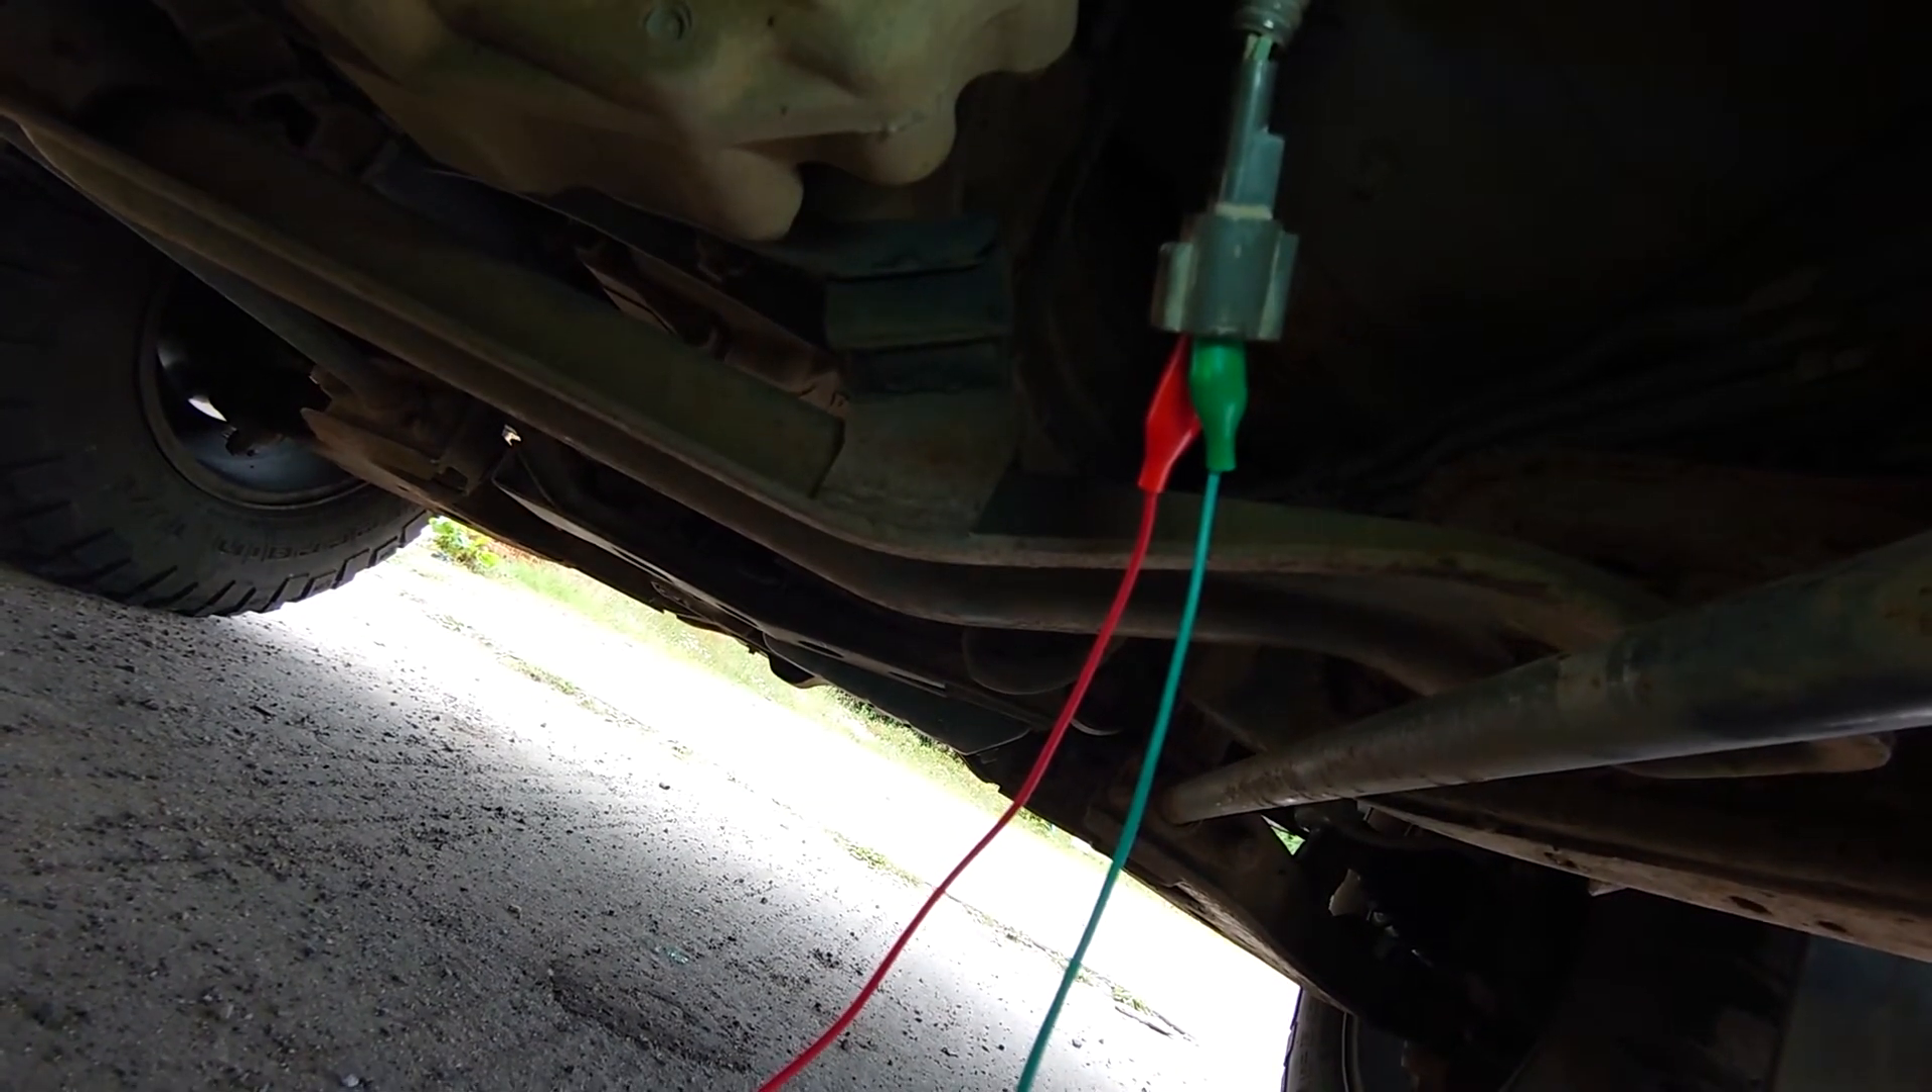You can see I've got my two wires hooked up into the the sensor side.